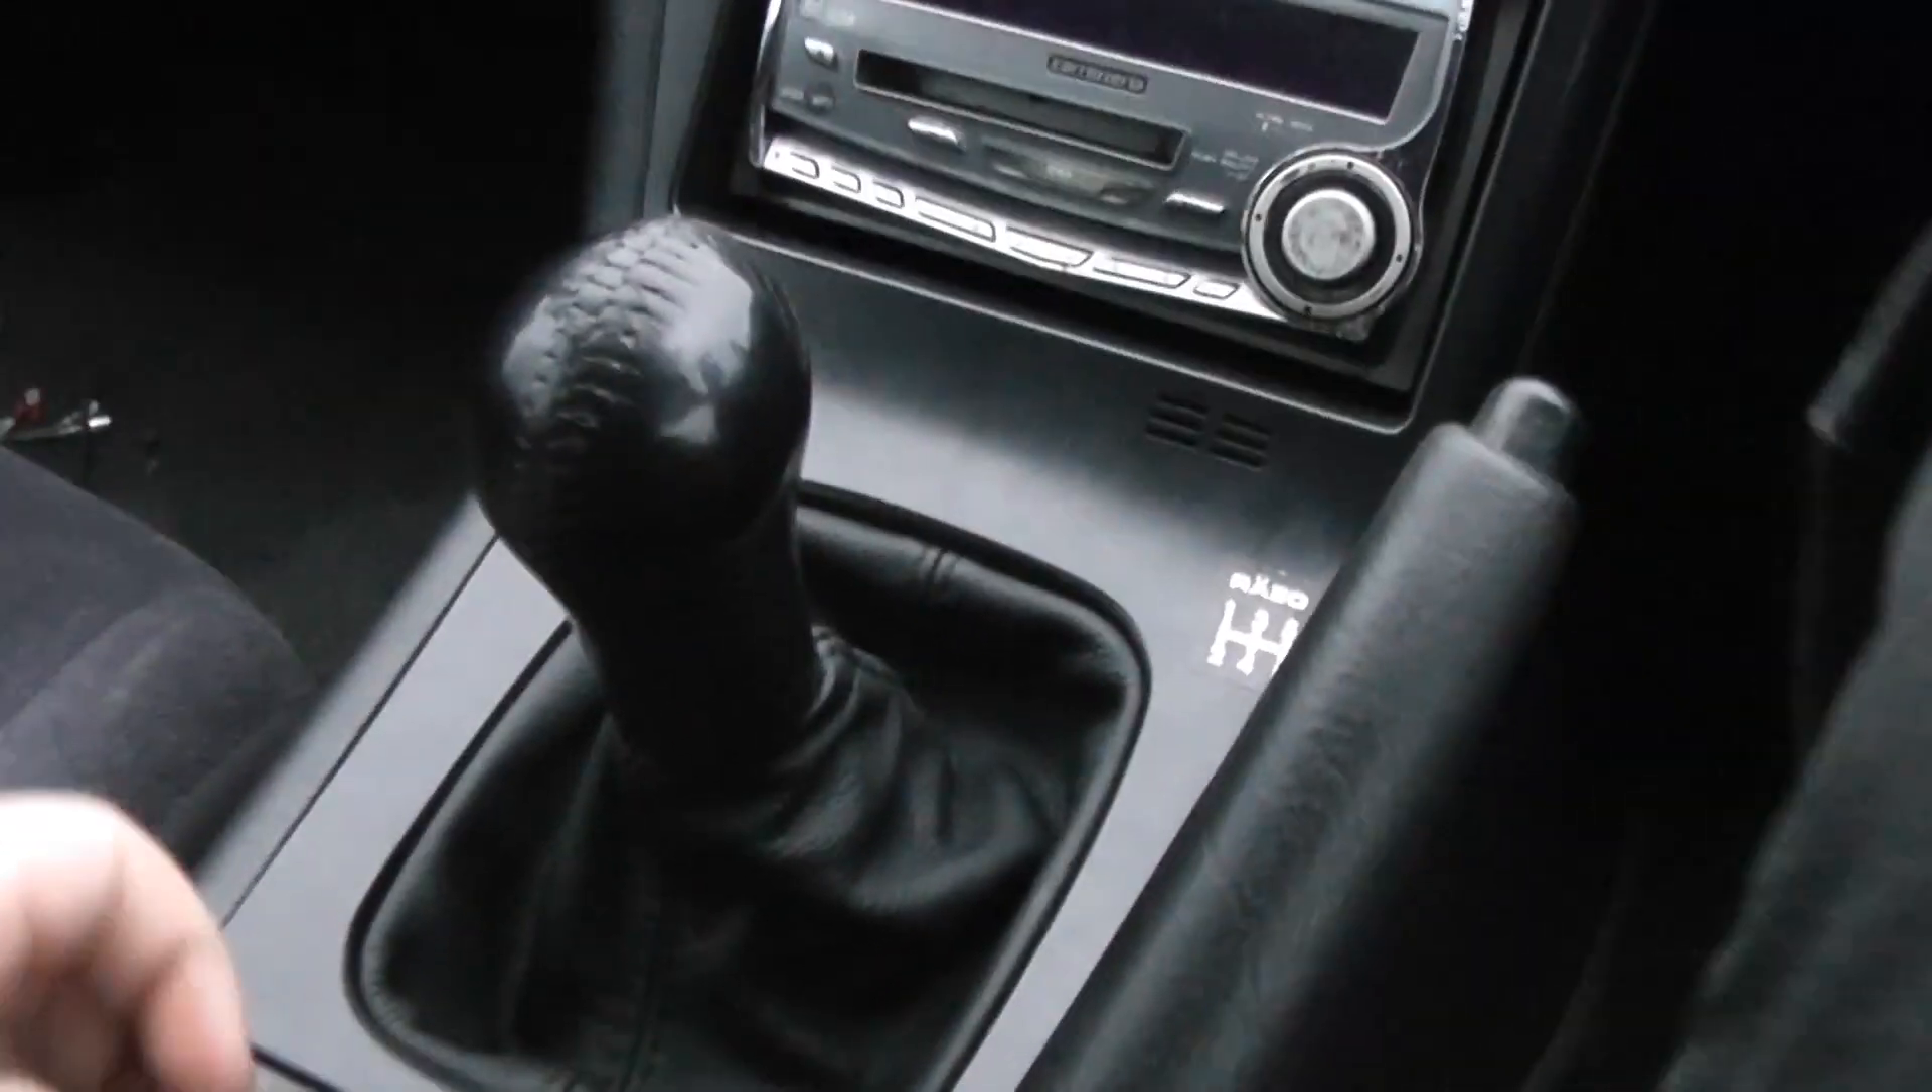And there we go. That's the new gear knob fitted.